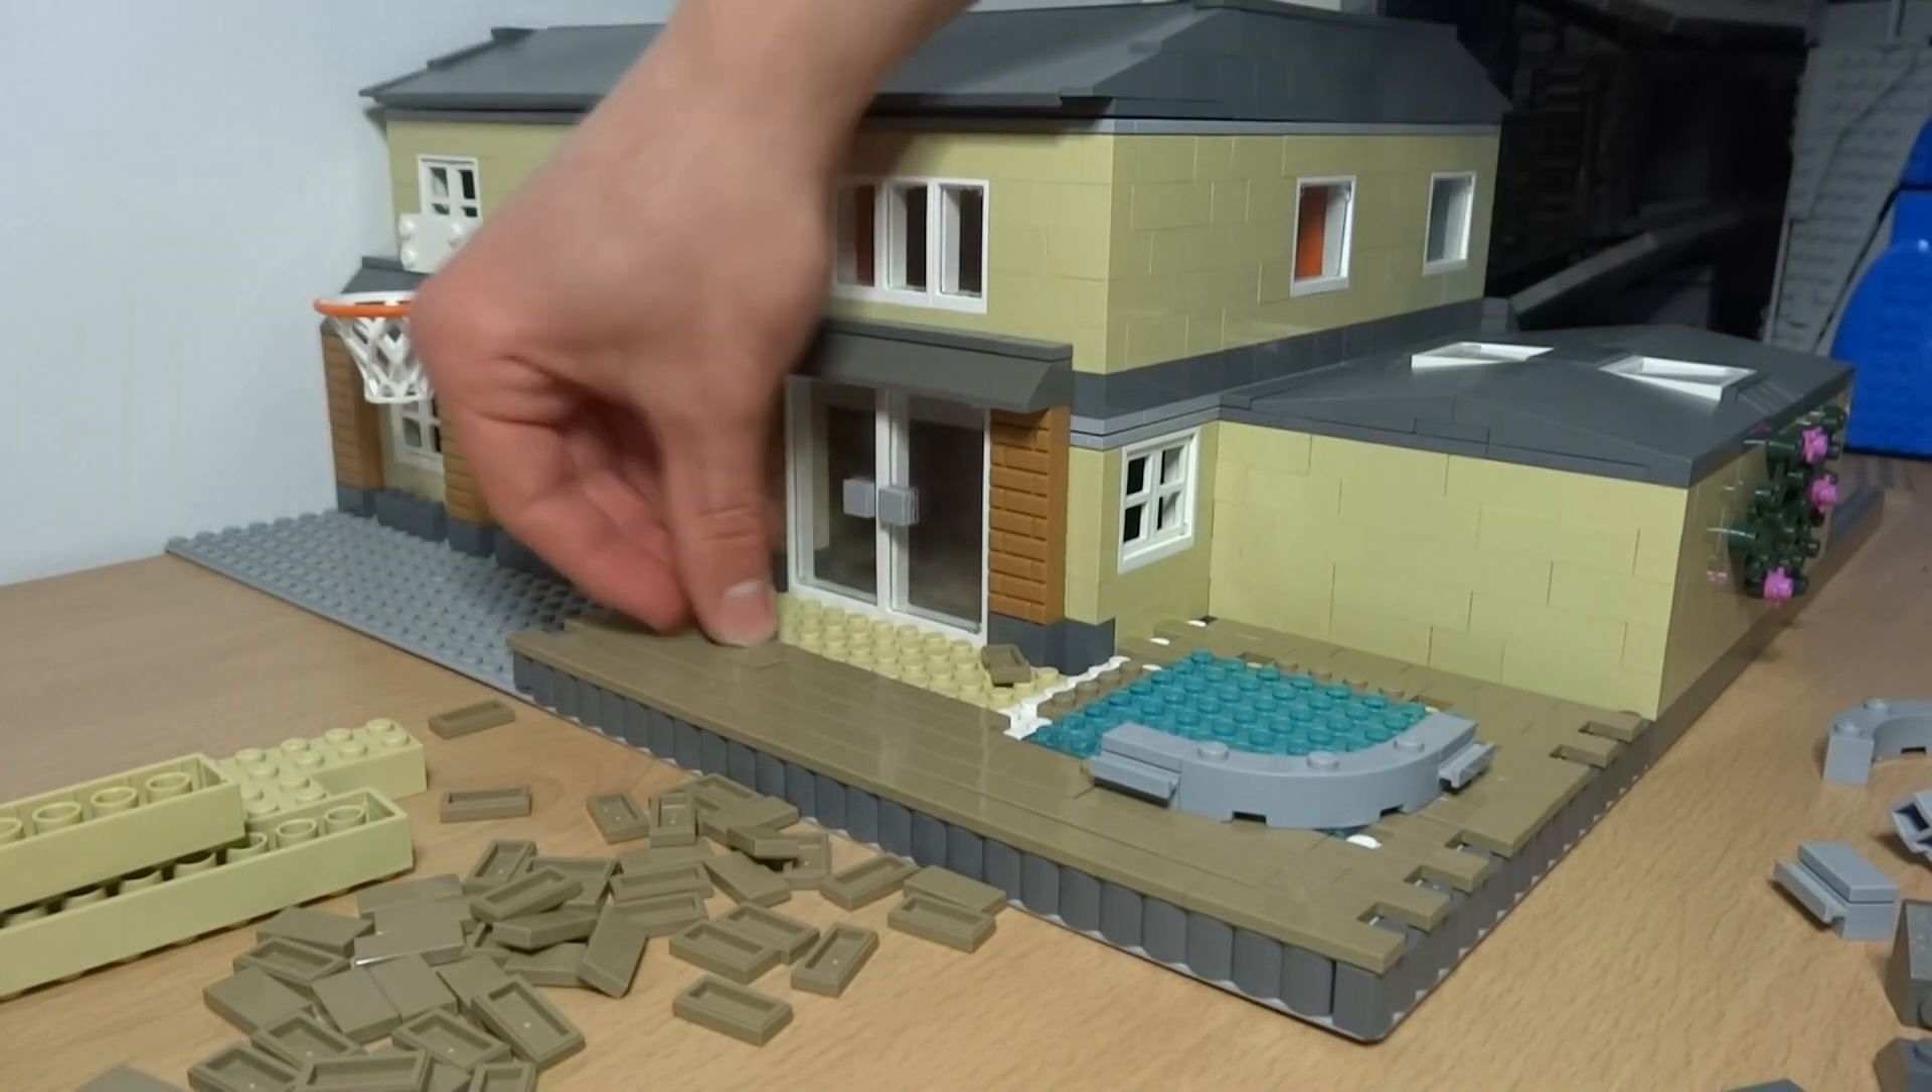Okay, so I've almost finished building up this decking of tiles around the back, and I think it's turned out pretty nicely.